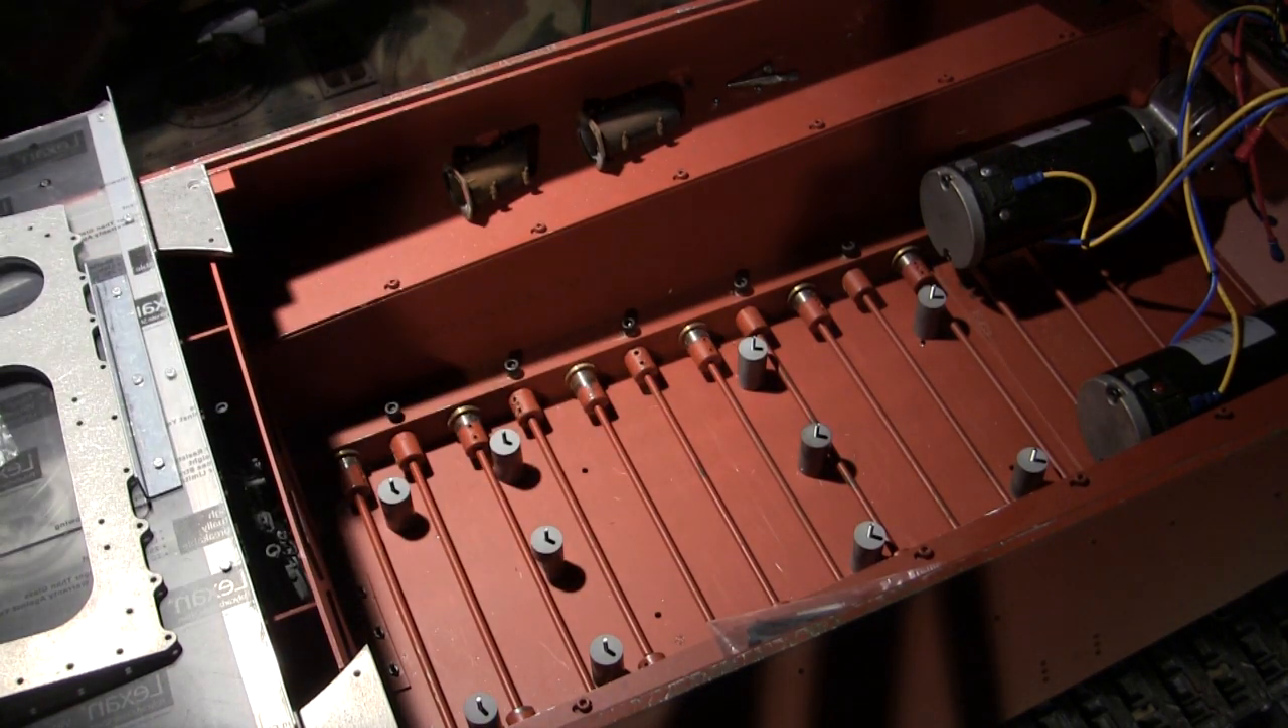And here's the interior, now ready for the subfloor to be mounted. The columns have been fabricated, and they are currently fastened to the lower panel of the hull.